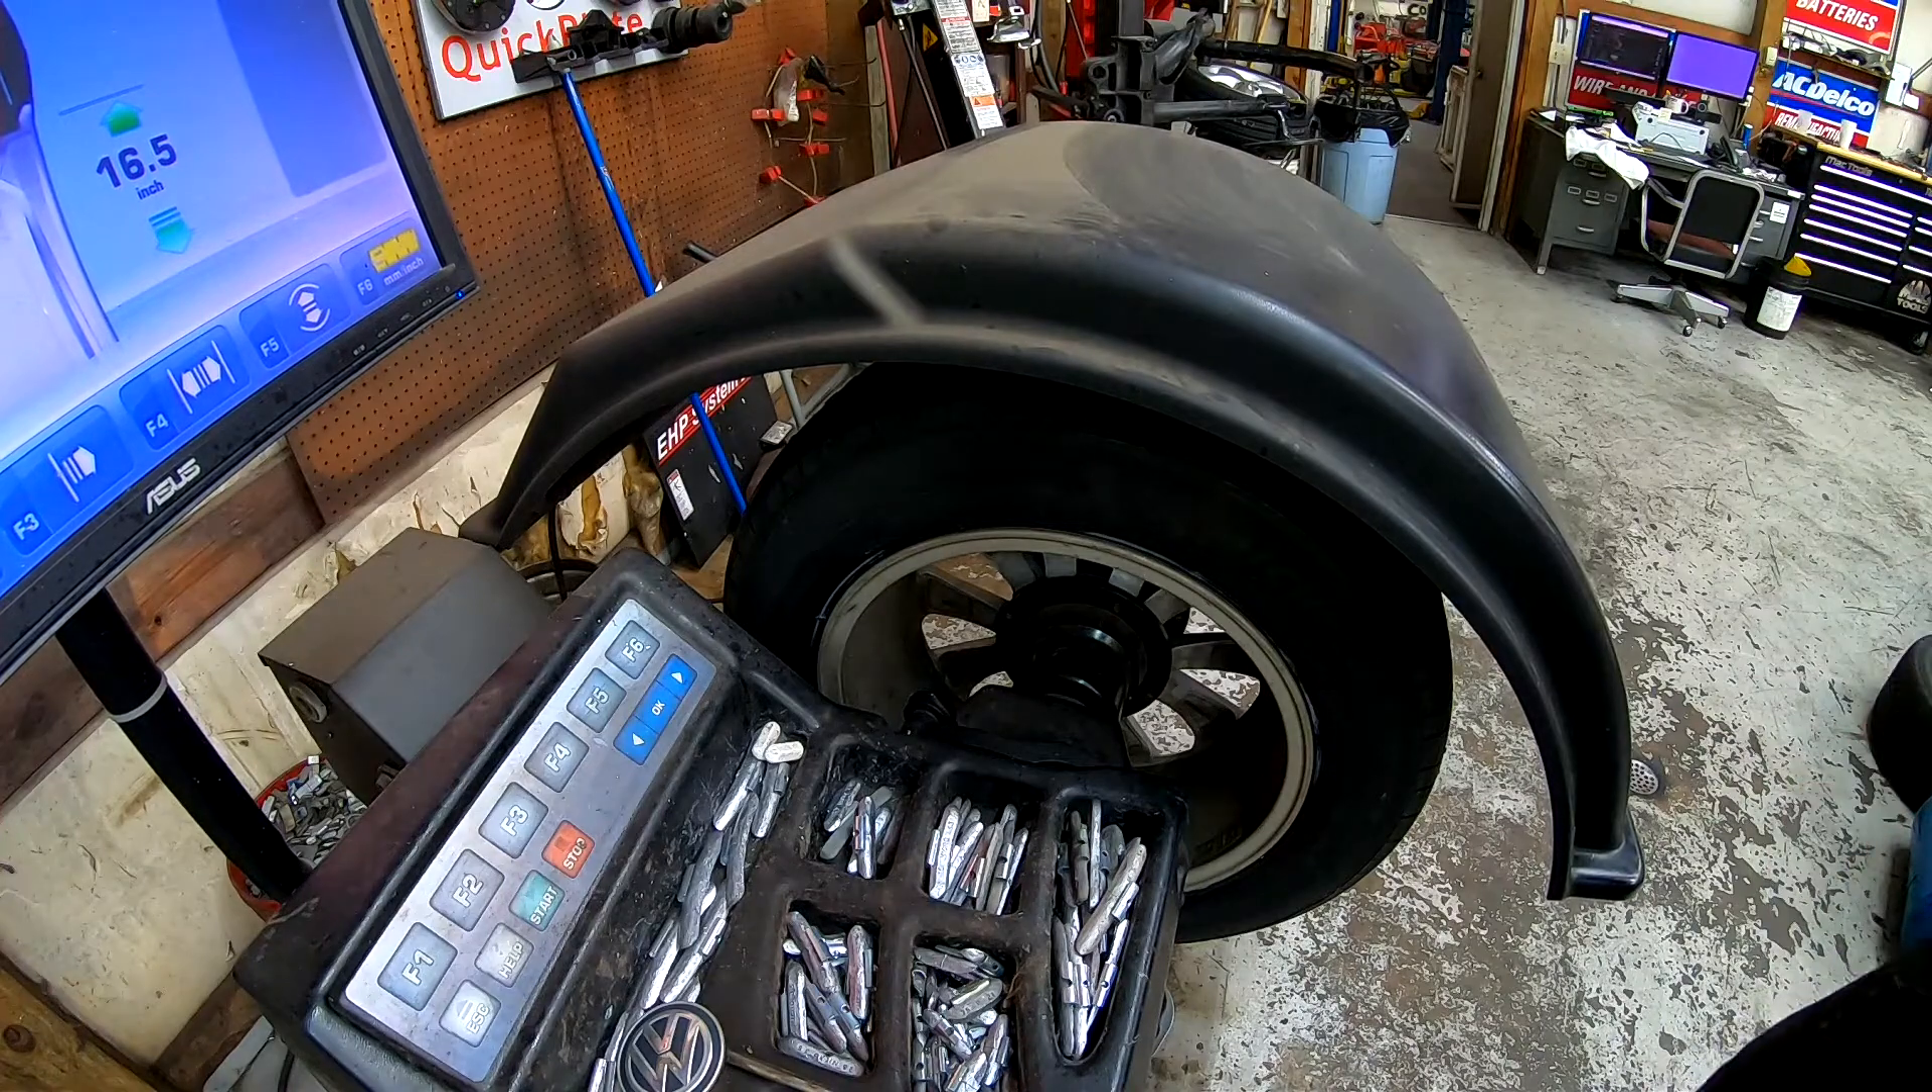So now we have our rim set up here on the machine.